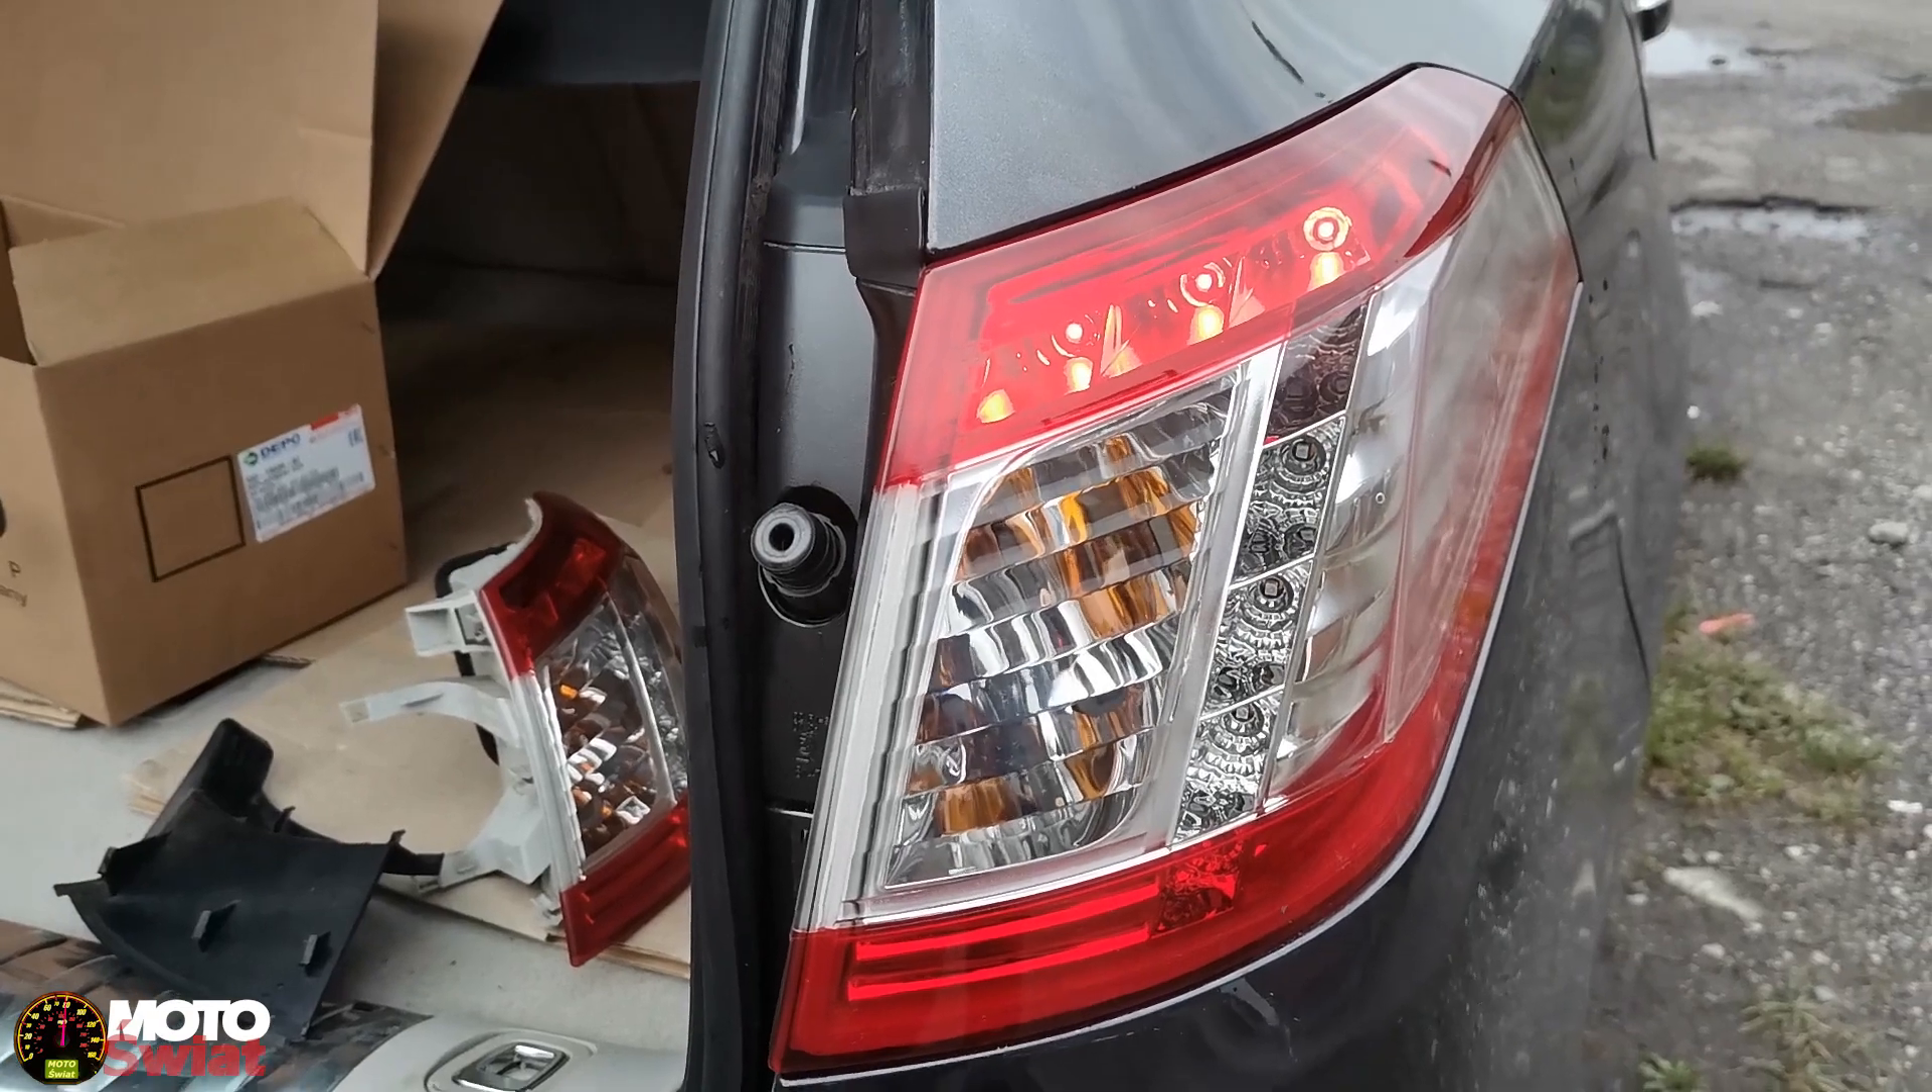A więc to lampa zamontowana jak widzicie.